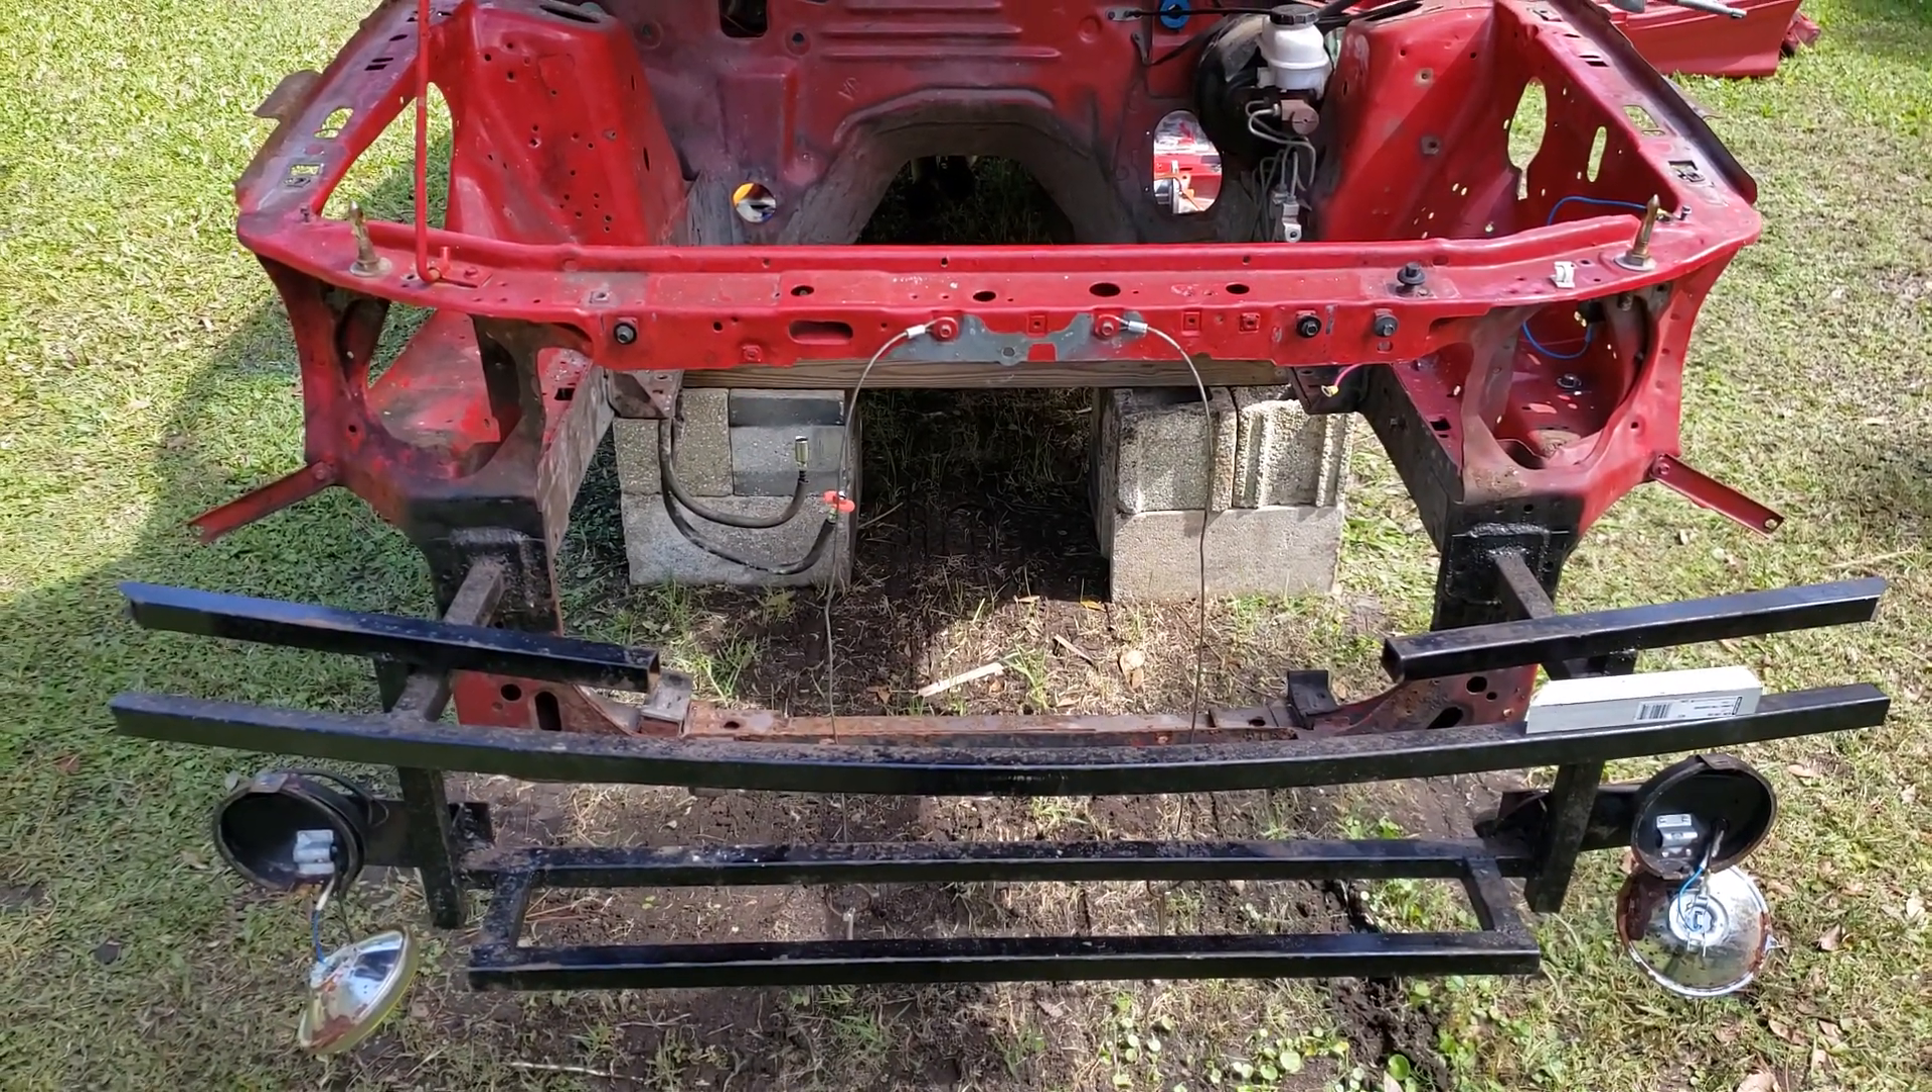The first stage of me cleaning up the engine bay and smoothing everything out, I already pulled the motor out, K-member out.